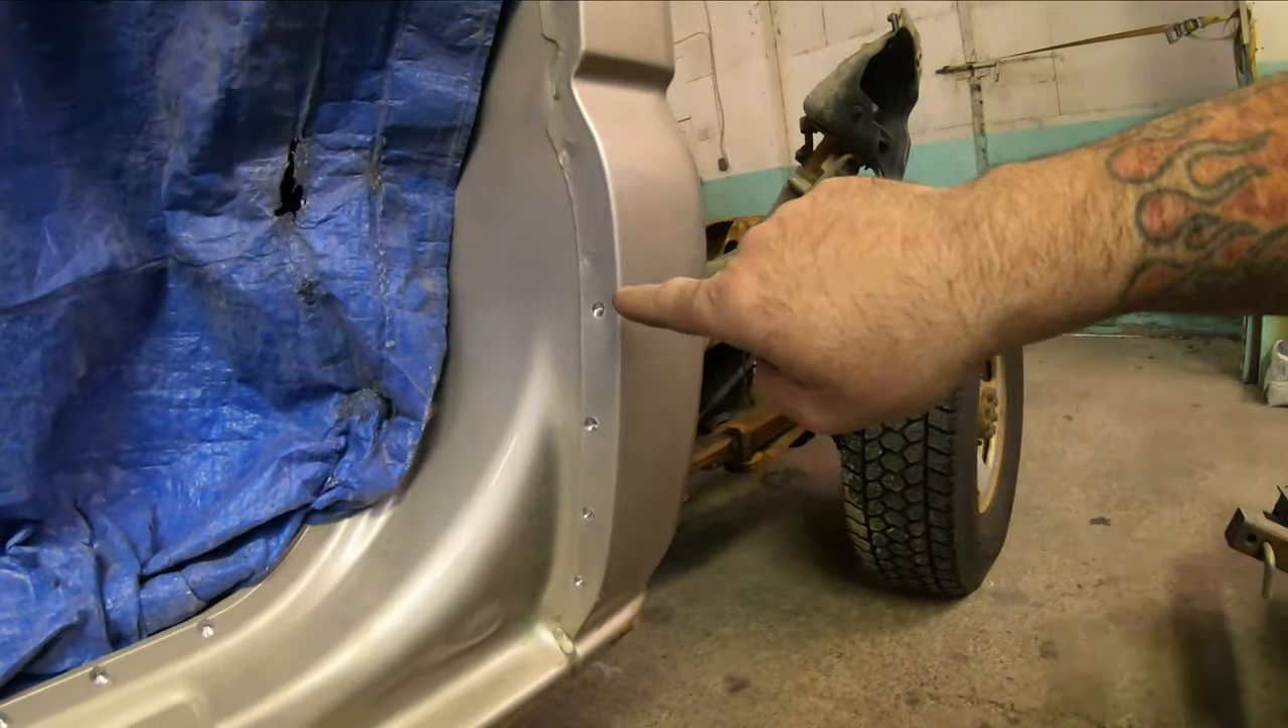So I've gone ahead and drilled out most of the spot welds along our rocker panel, along the front, along the back opening here.